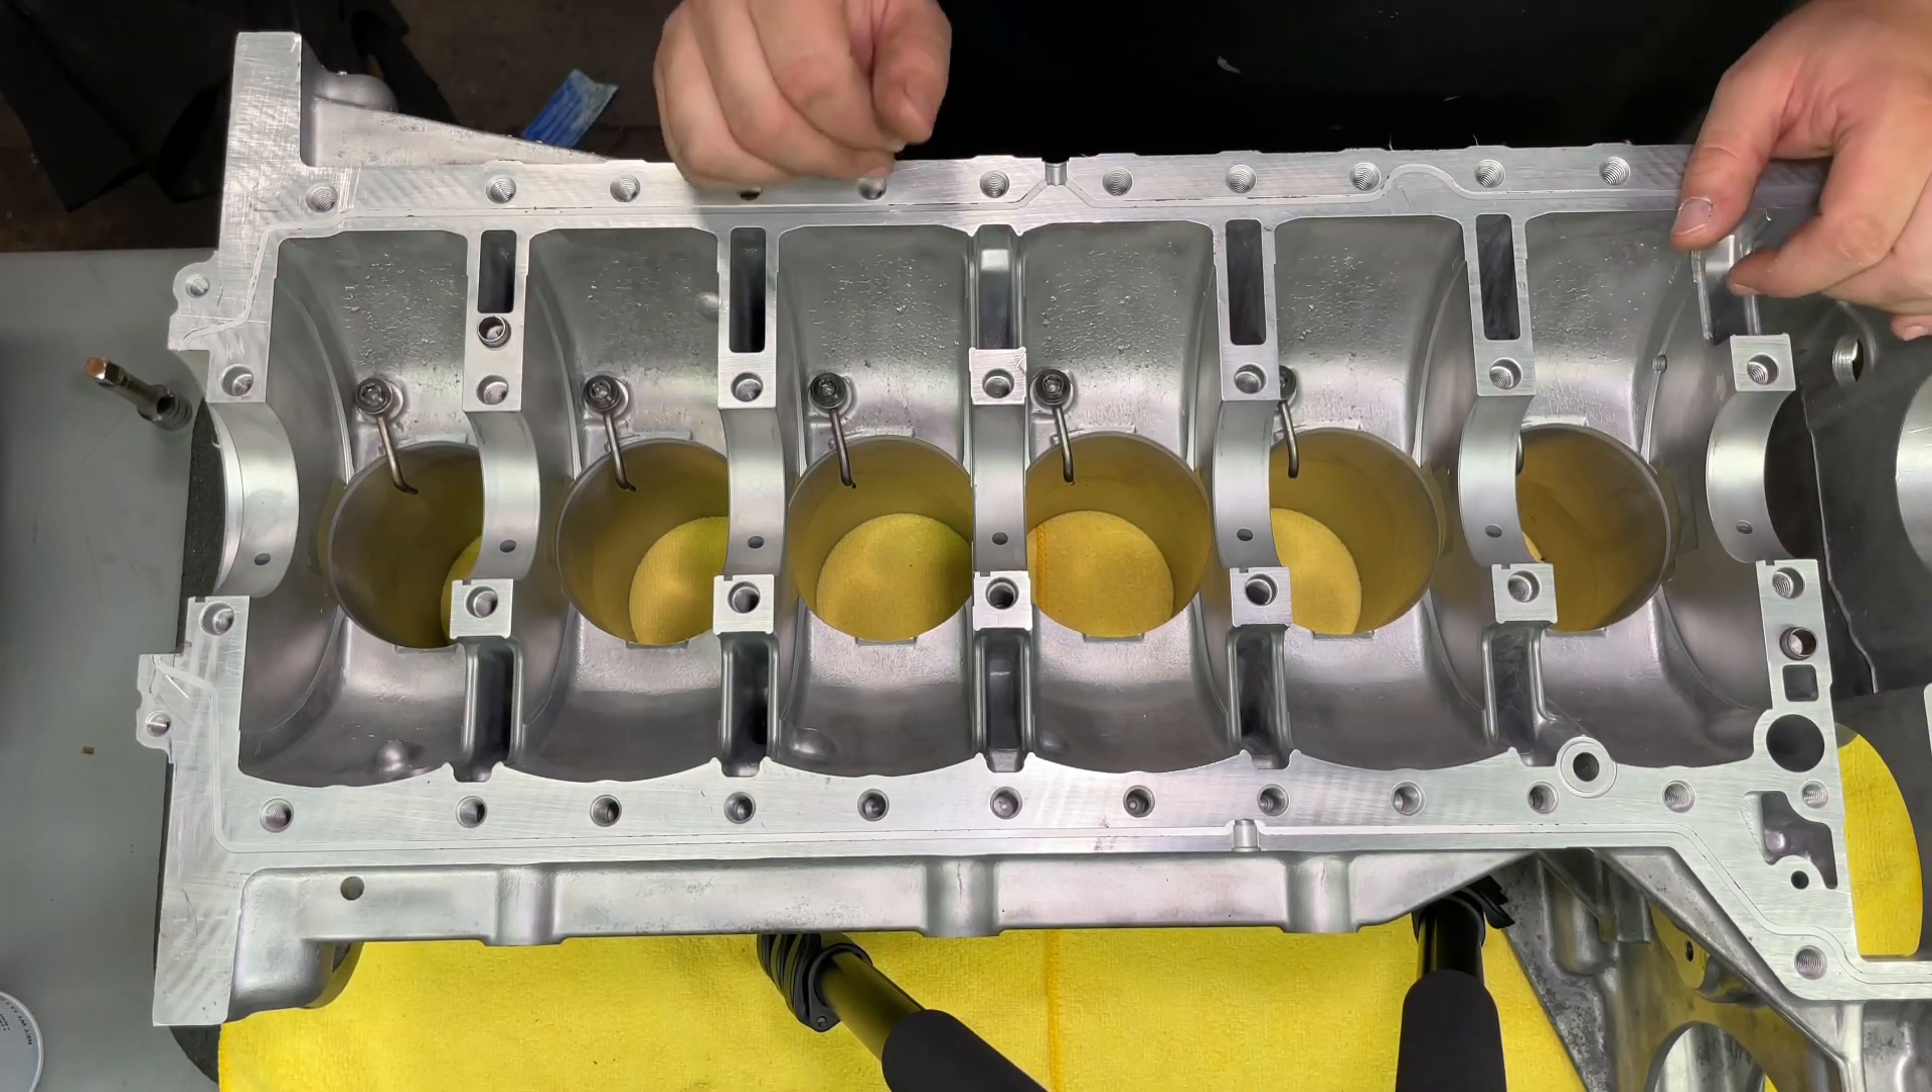Okay guys so we have all of the oil squirters set in place where we want them.